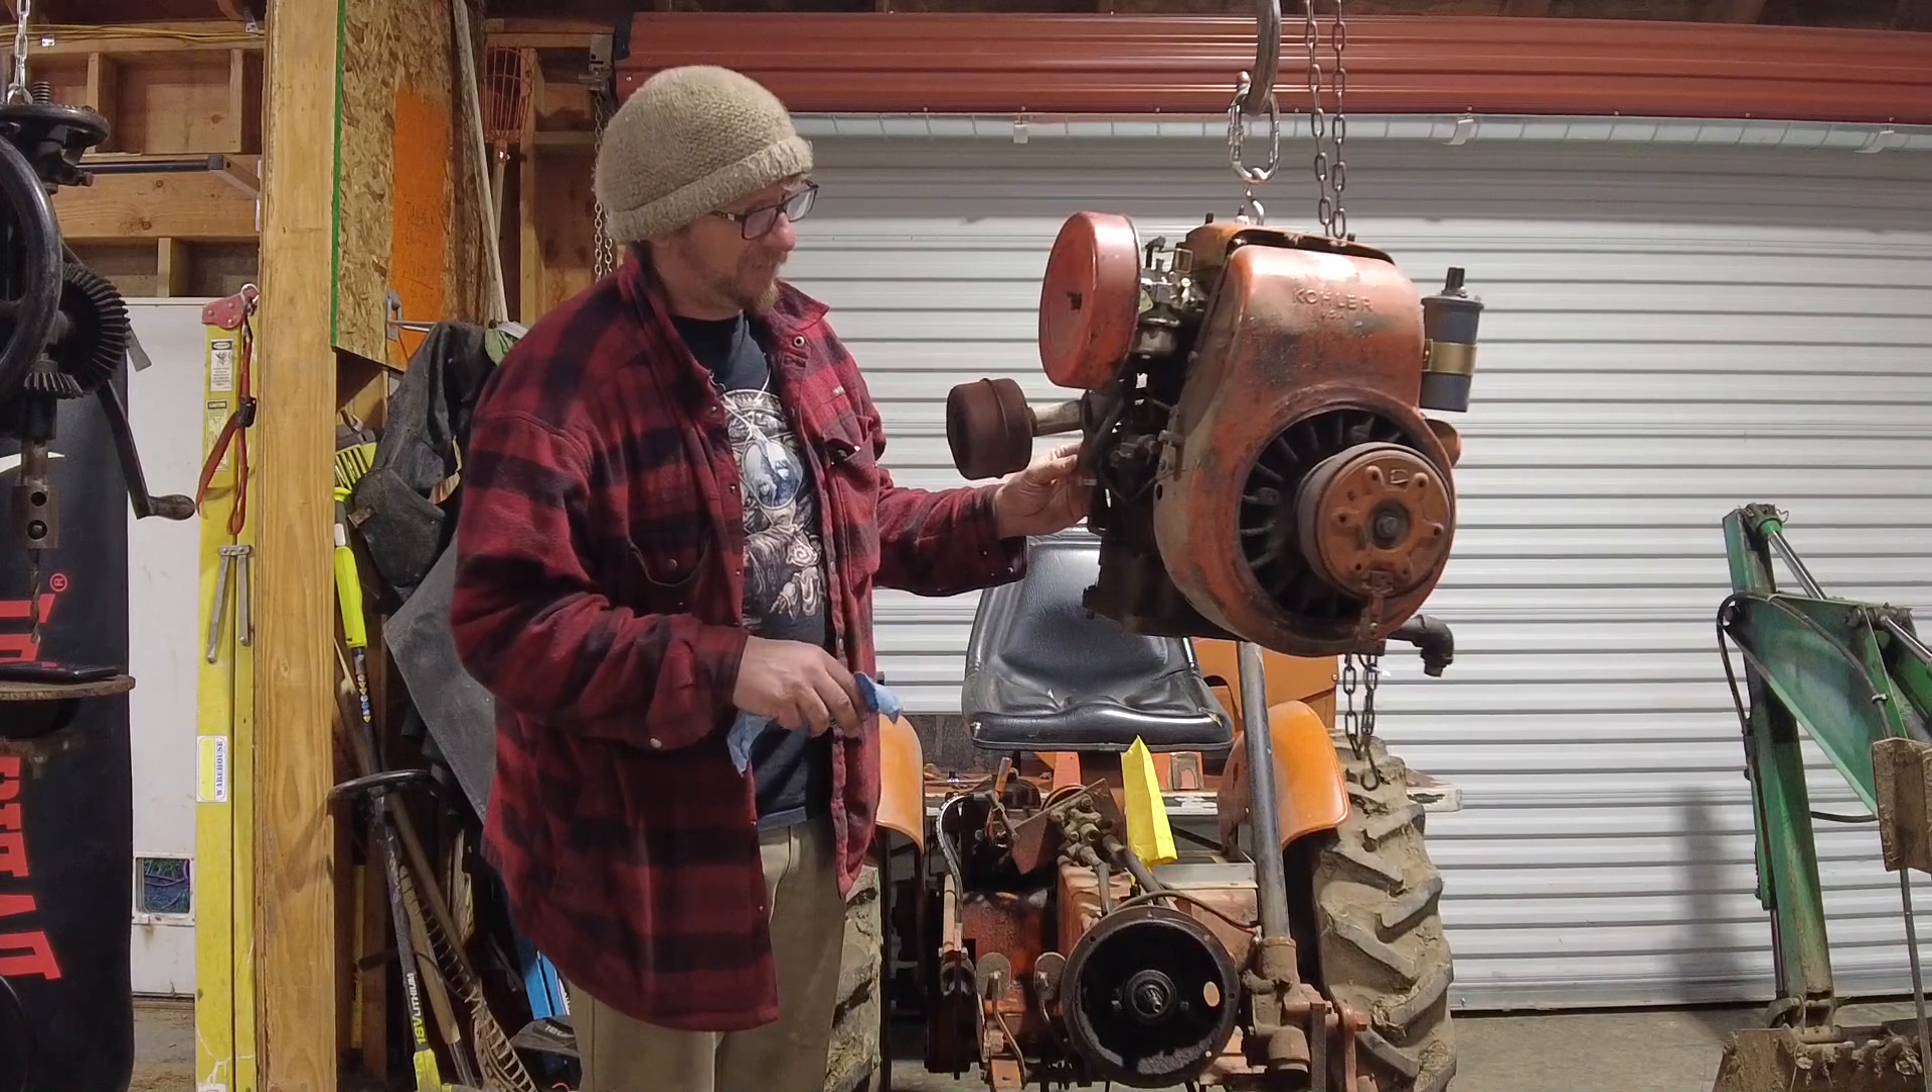The motor, the engine is off.